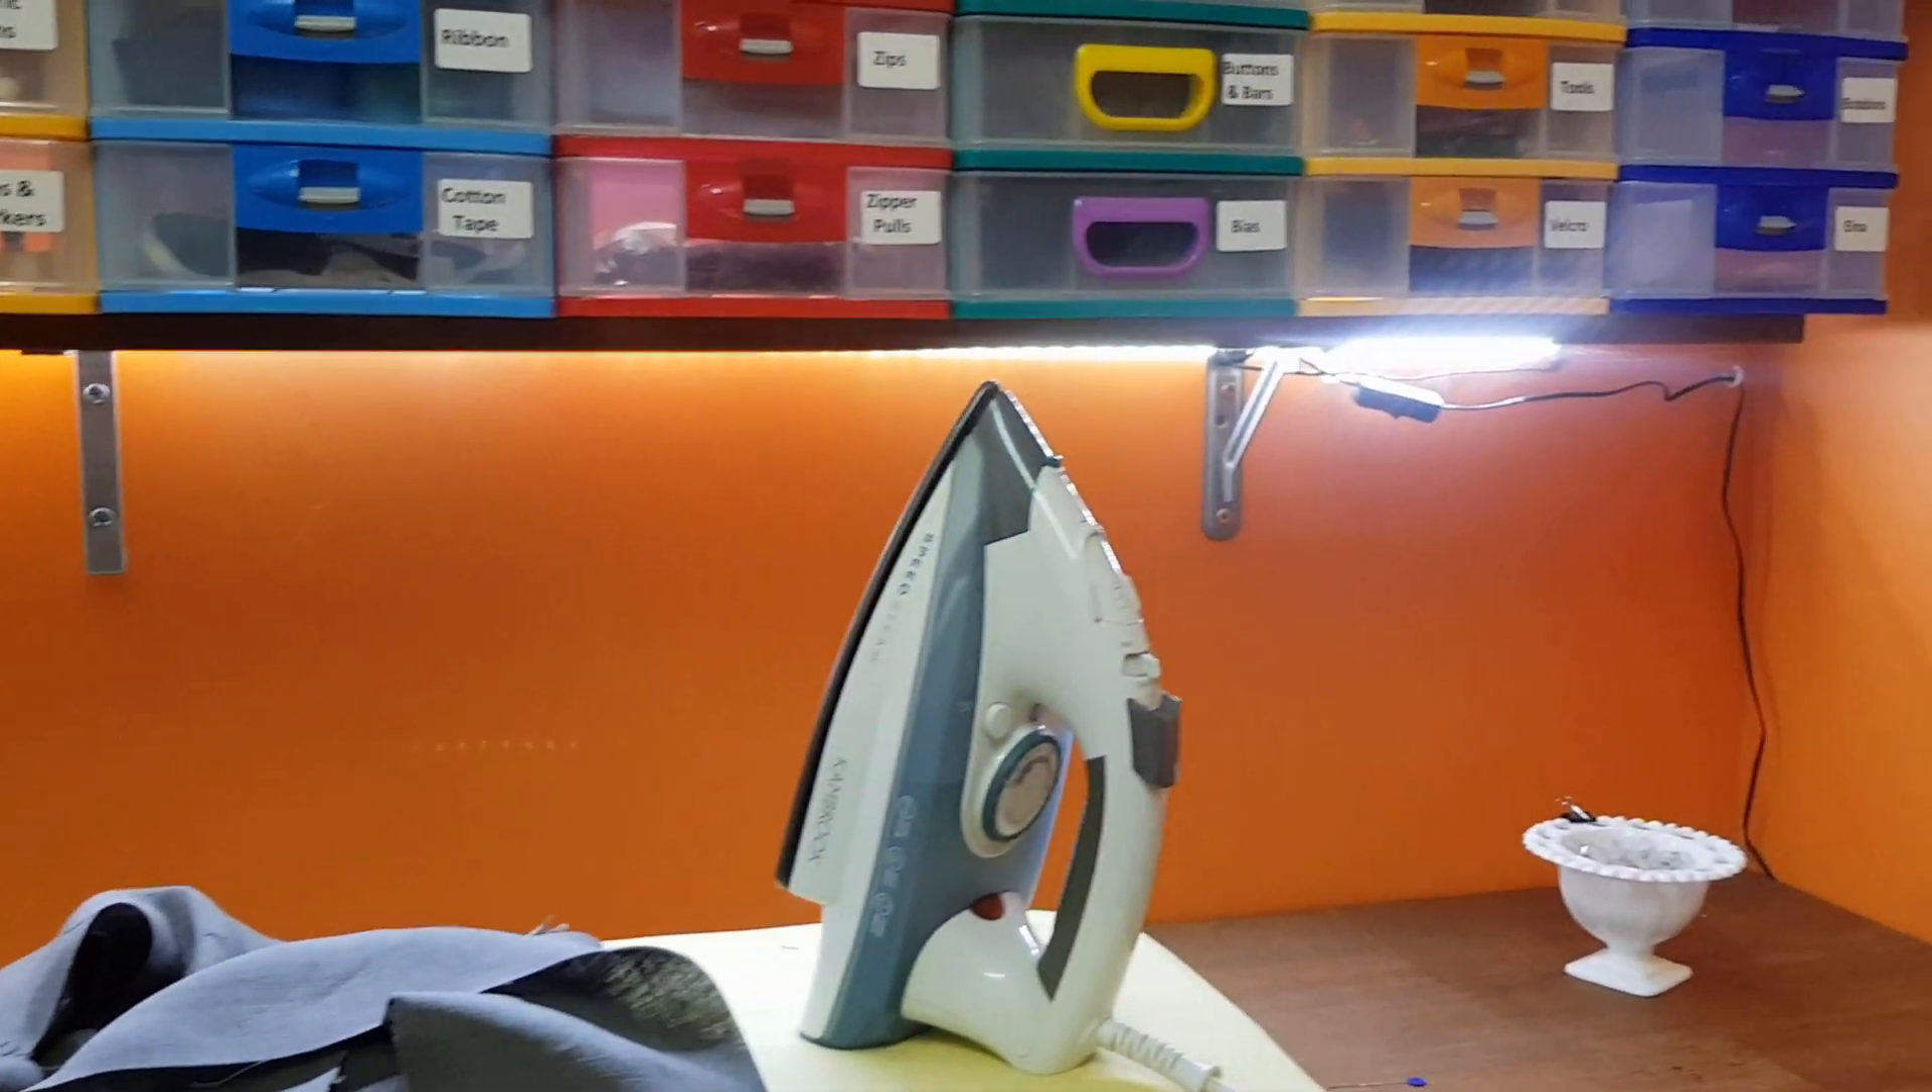Now you can see that shelf over that side we've stuck the strip lights underneath there.